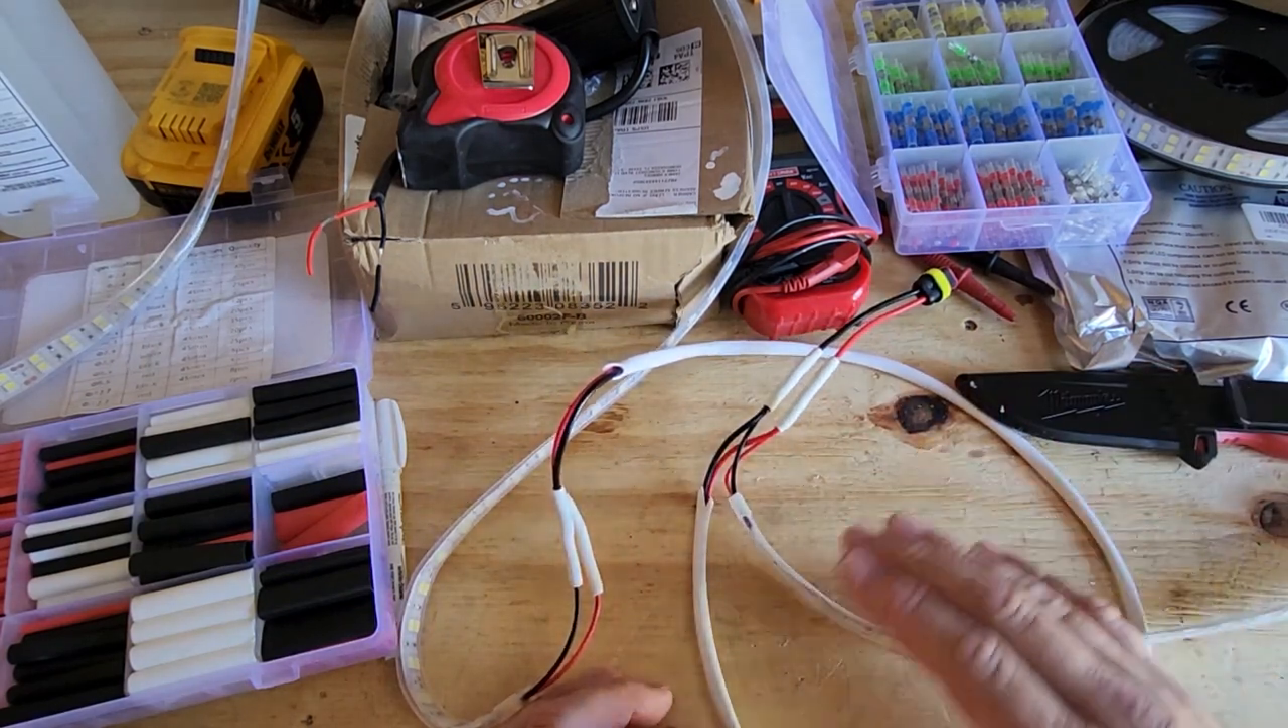Um since we are doing two strips of lights down this rv we joined our two light strips with one connecting piece of wire so they all join into the same thing so that is set and ready to go.